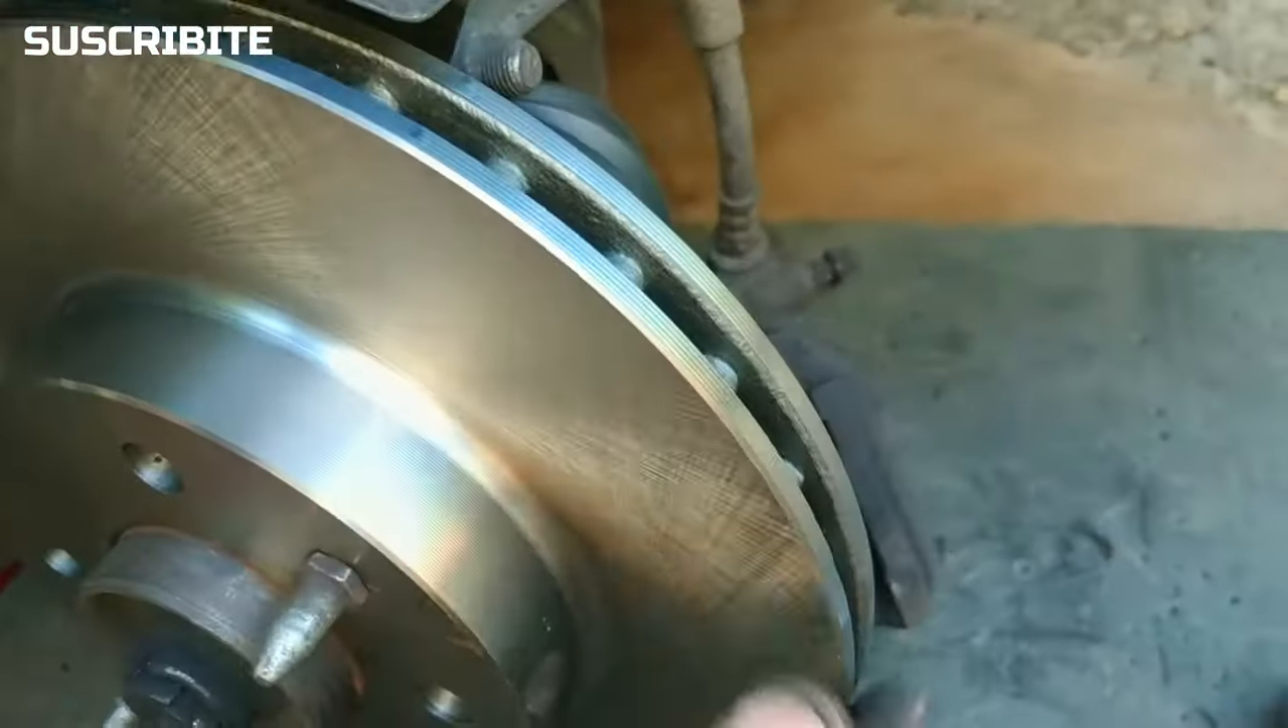Ahí esta listo colocado el disco.